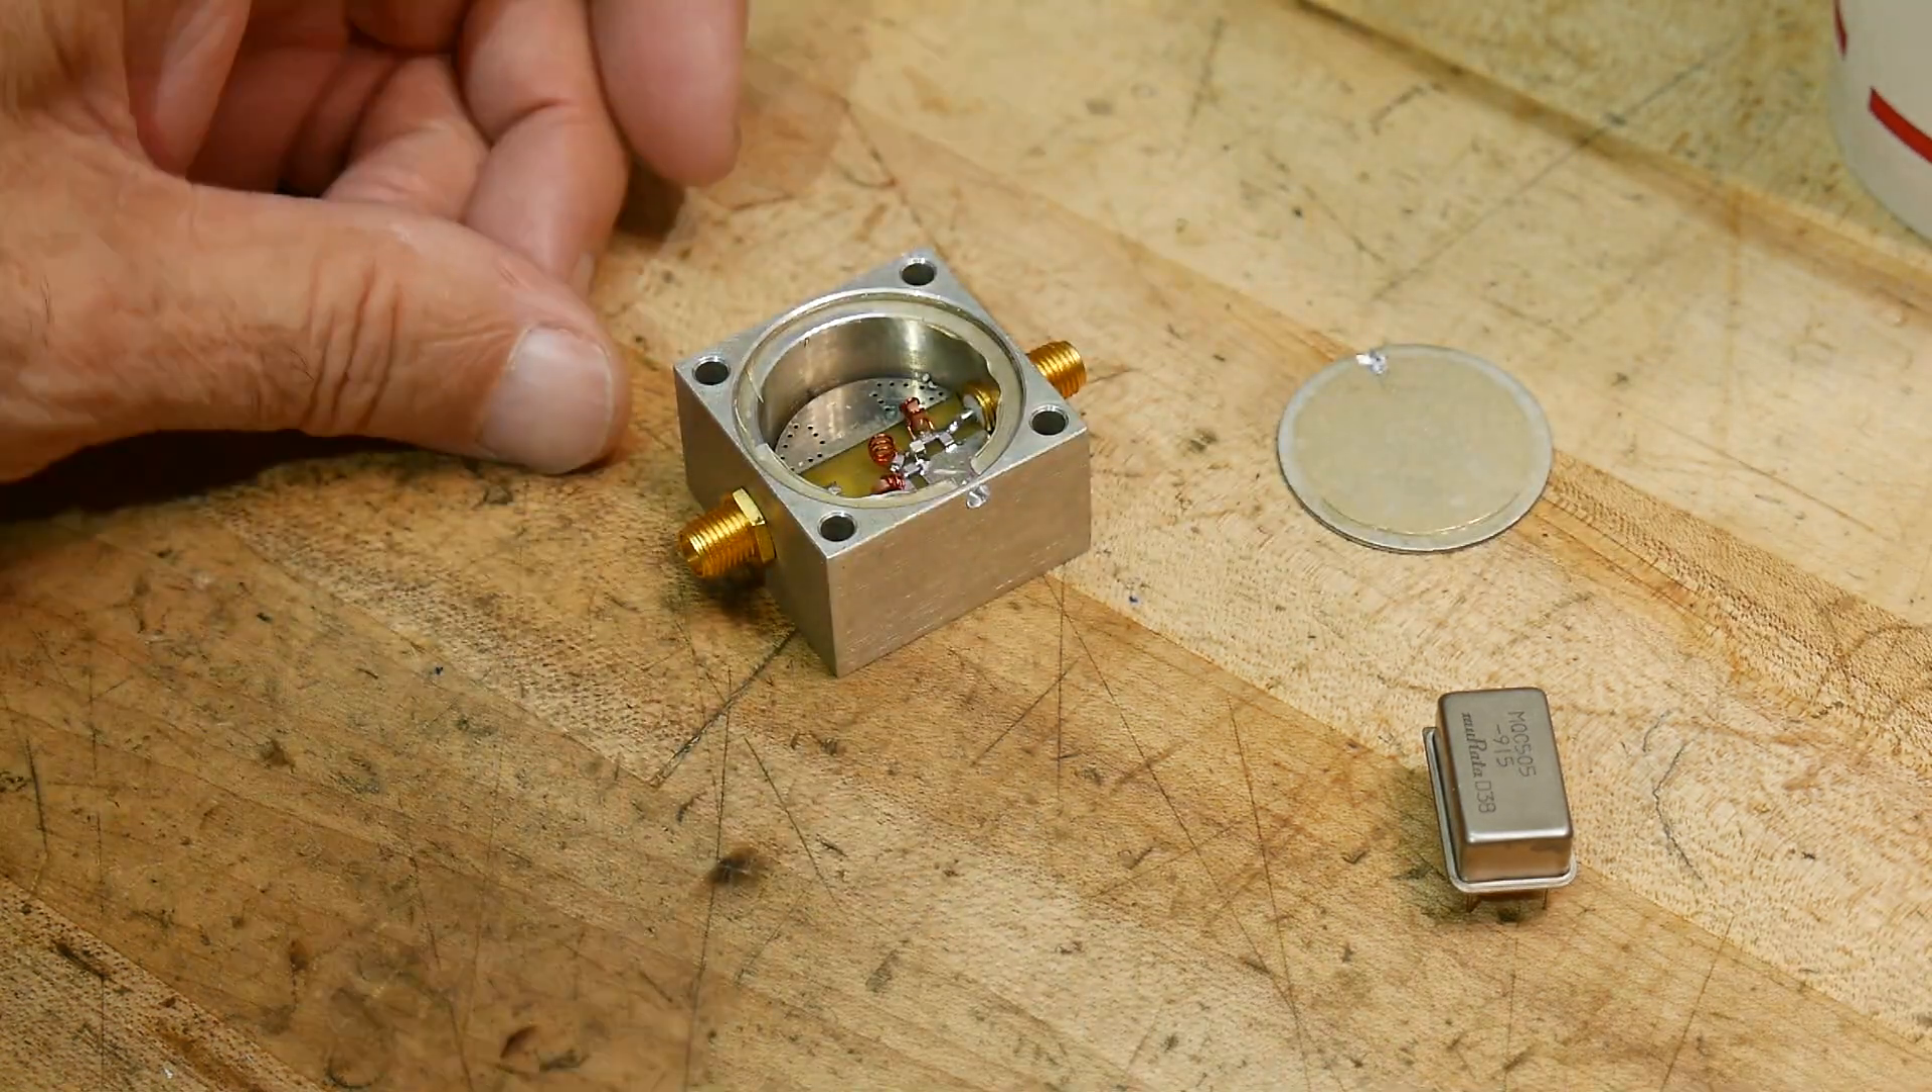So that's how I got the top off, all right.